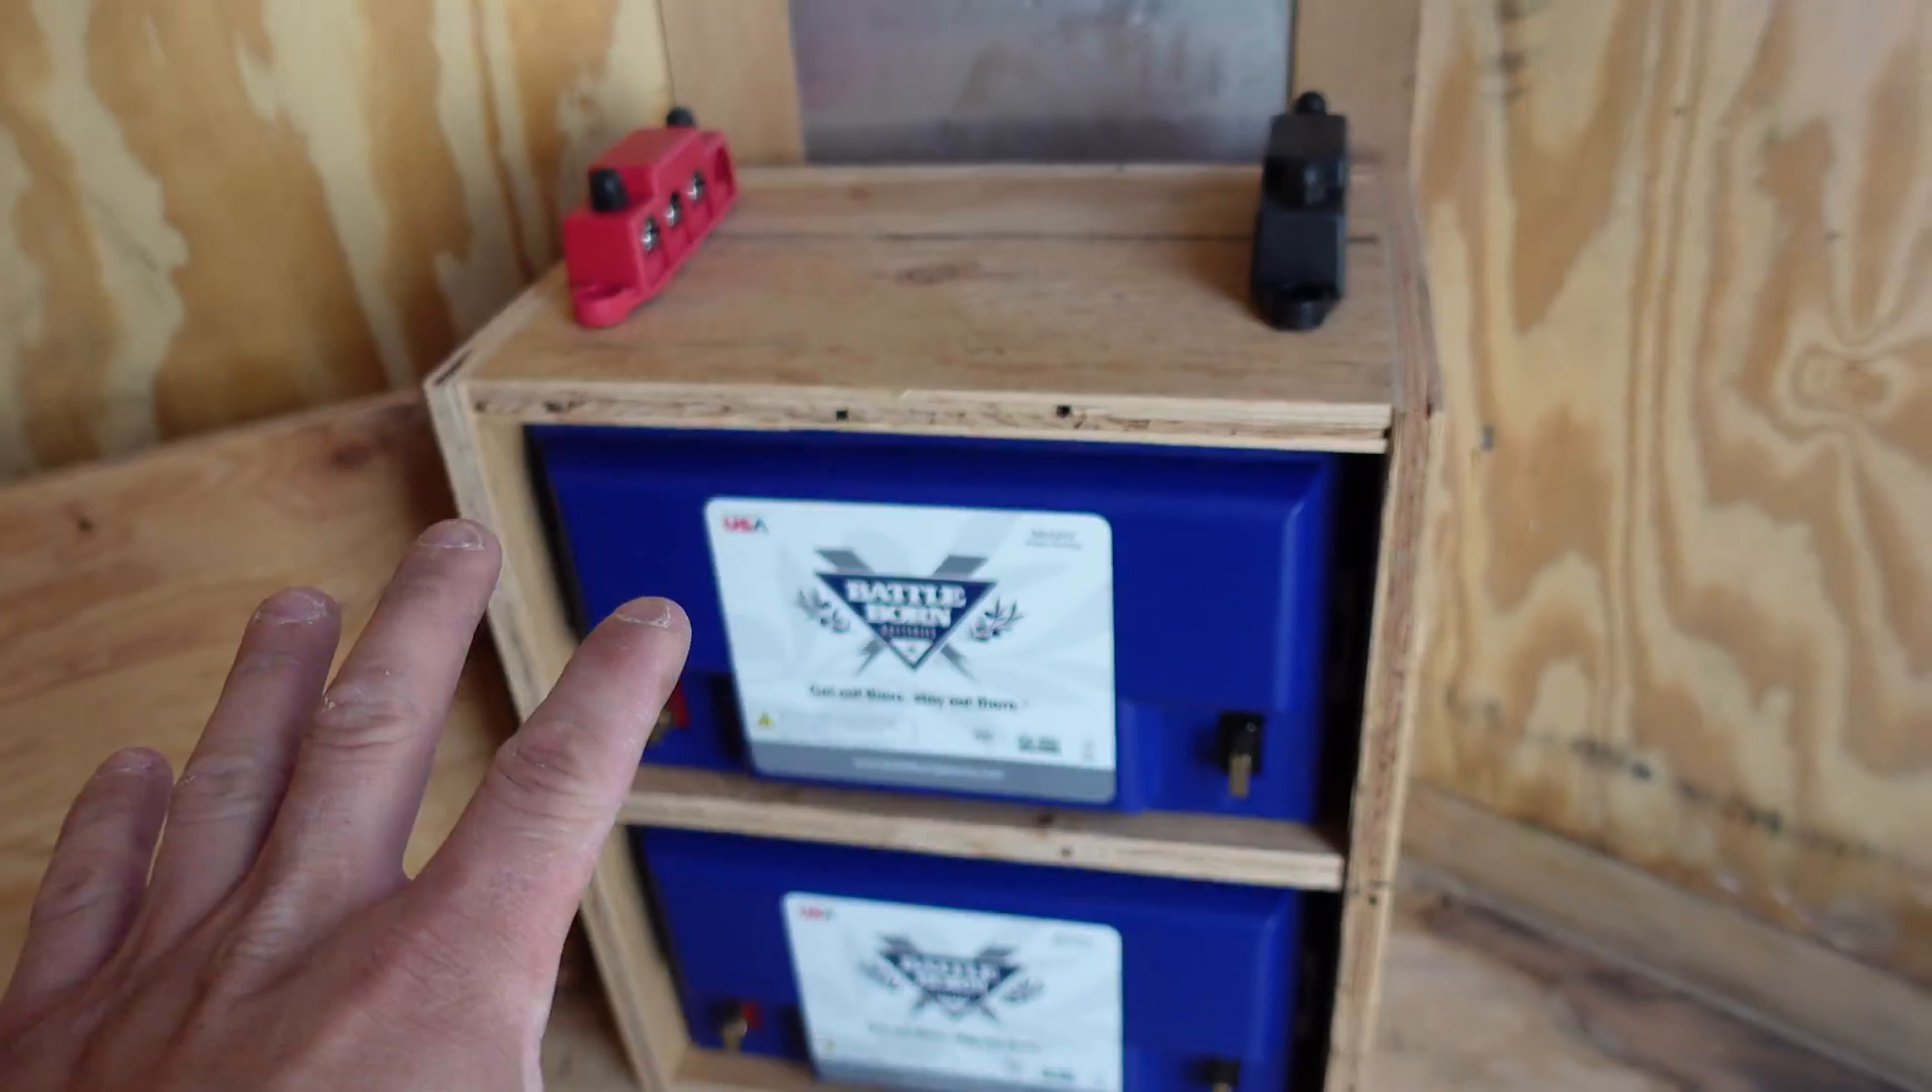All right so we got the box built for the battleborn batteries.